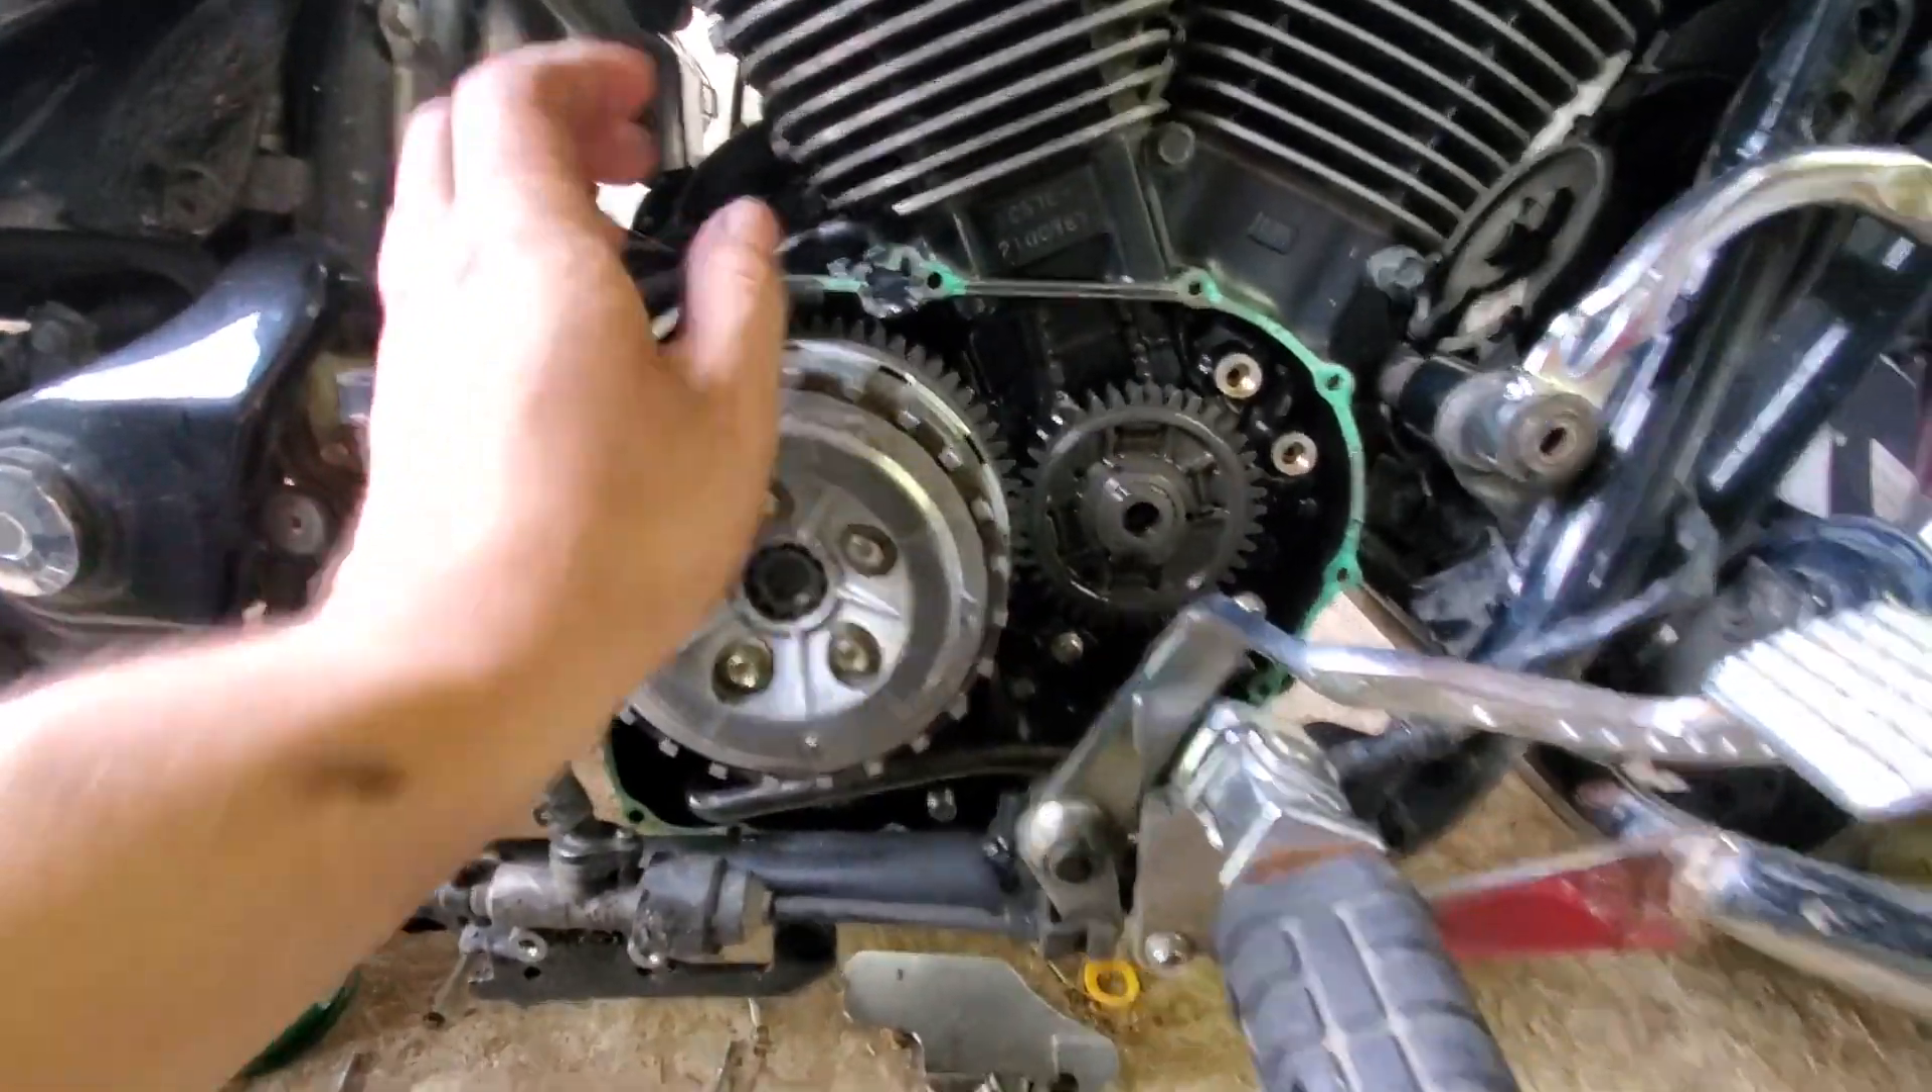After that, I was able to pull off the cover for the clutch basket, and then go ahead and pull the side cover off.